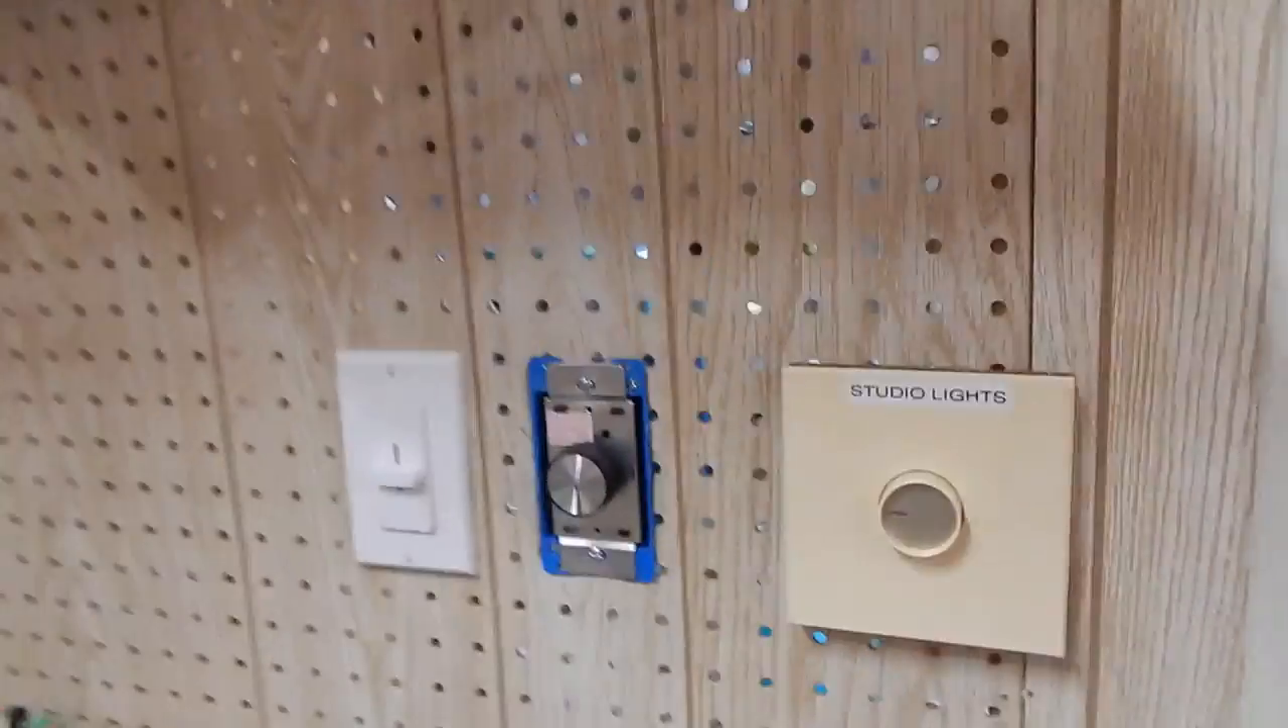I've got wall controls in. I don't have a plate for this one right now.